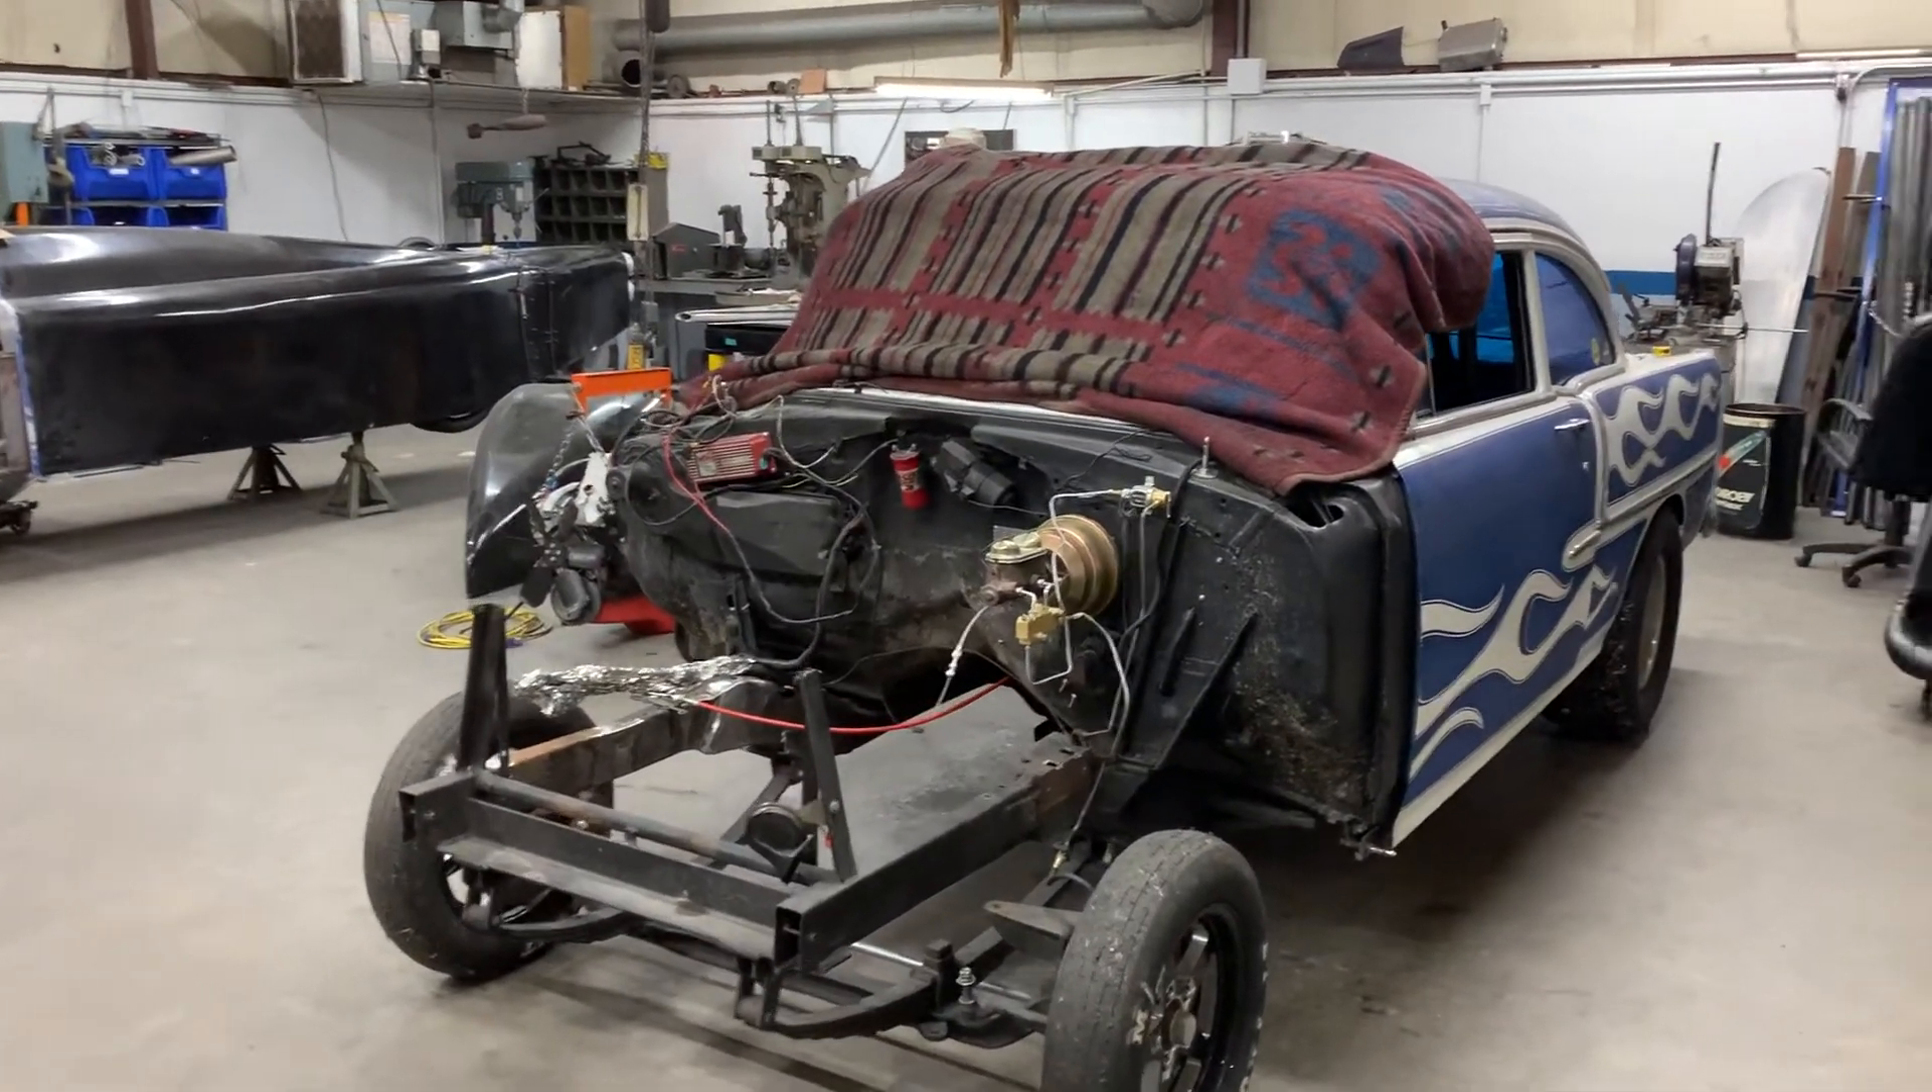But earlier this week, Jeremy has been able to get the front clip, the radiator, and the motor pulled out of the 55 gasser.